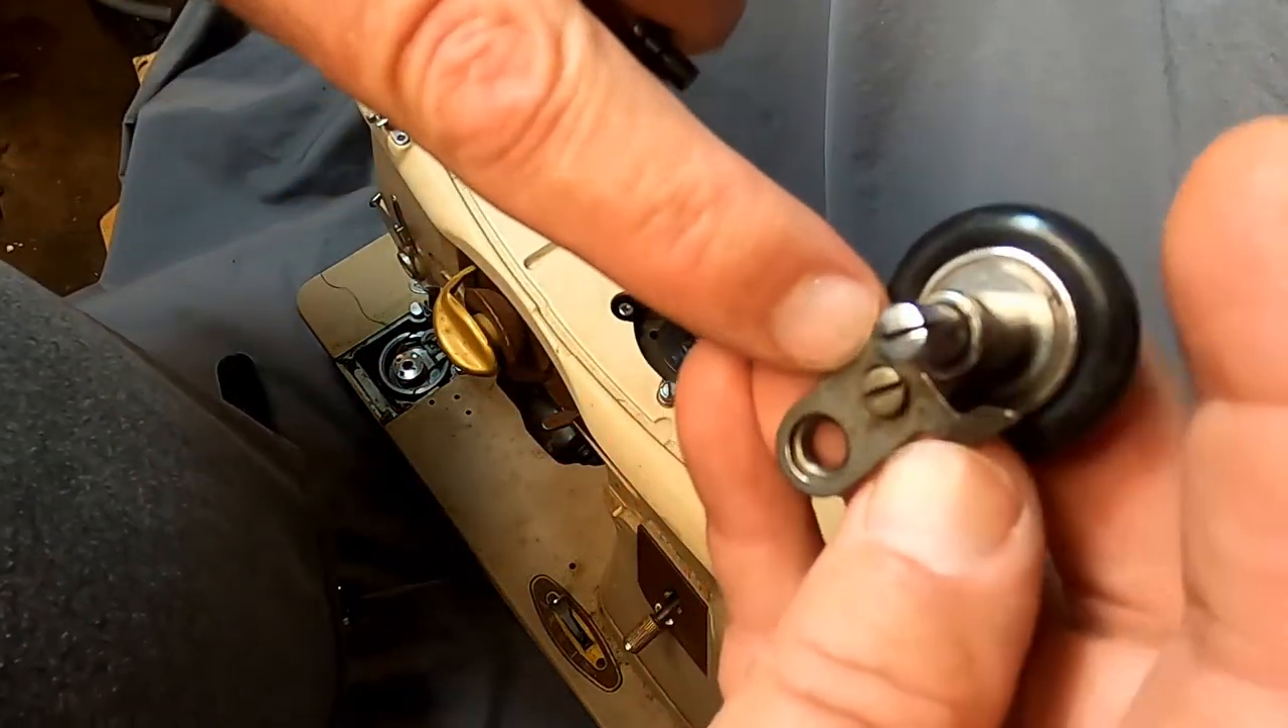And now we have our winder itself with the rubber wheel, new wheel on it.